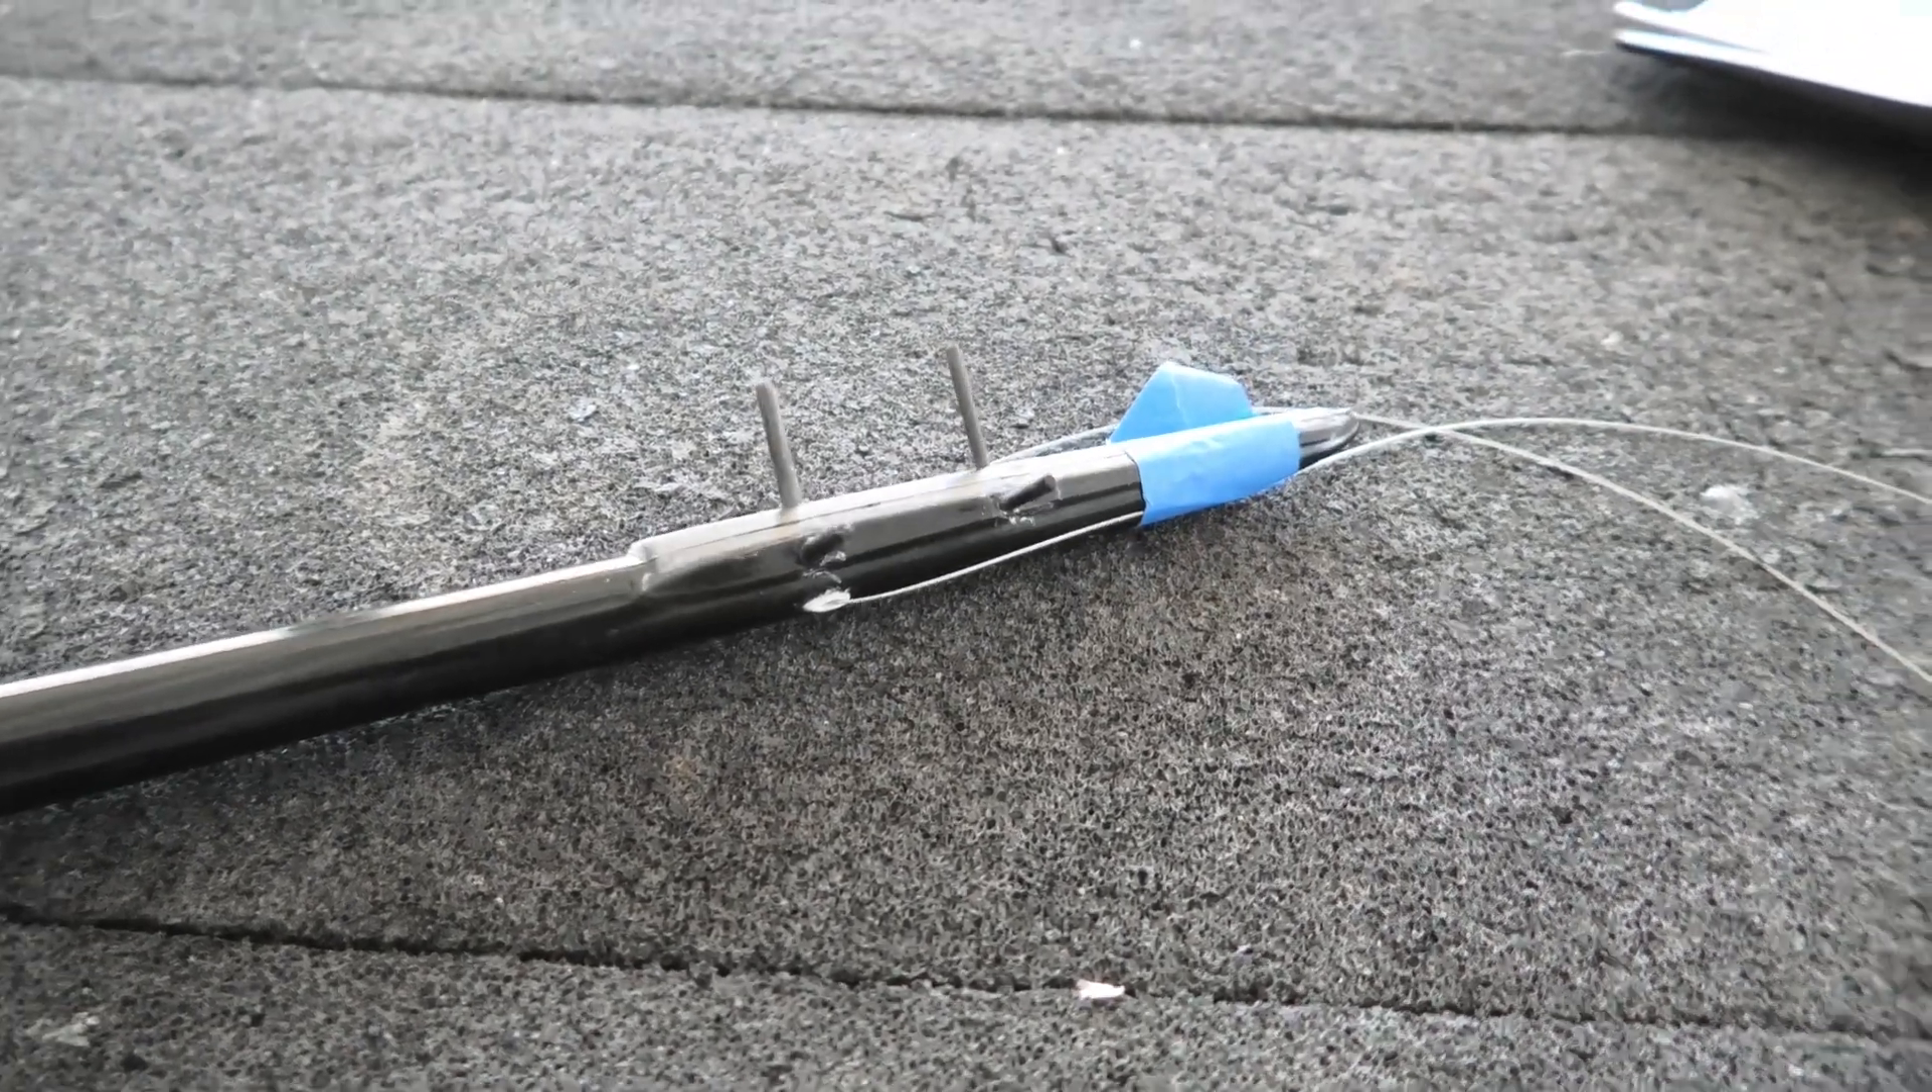I got the cables routed through the fuselage.